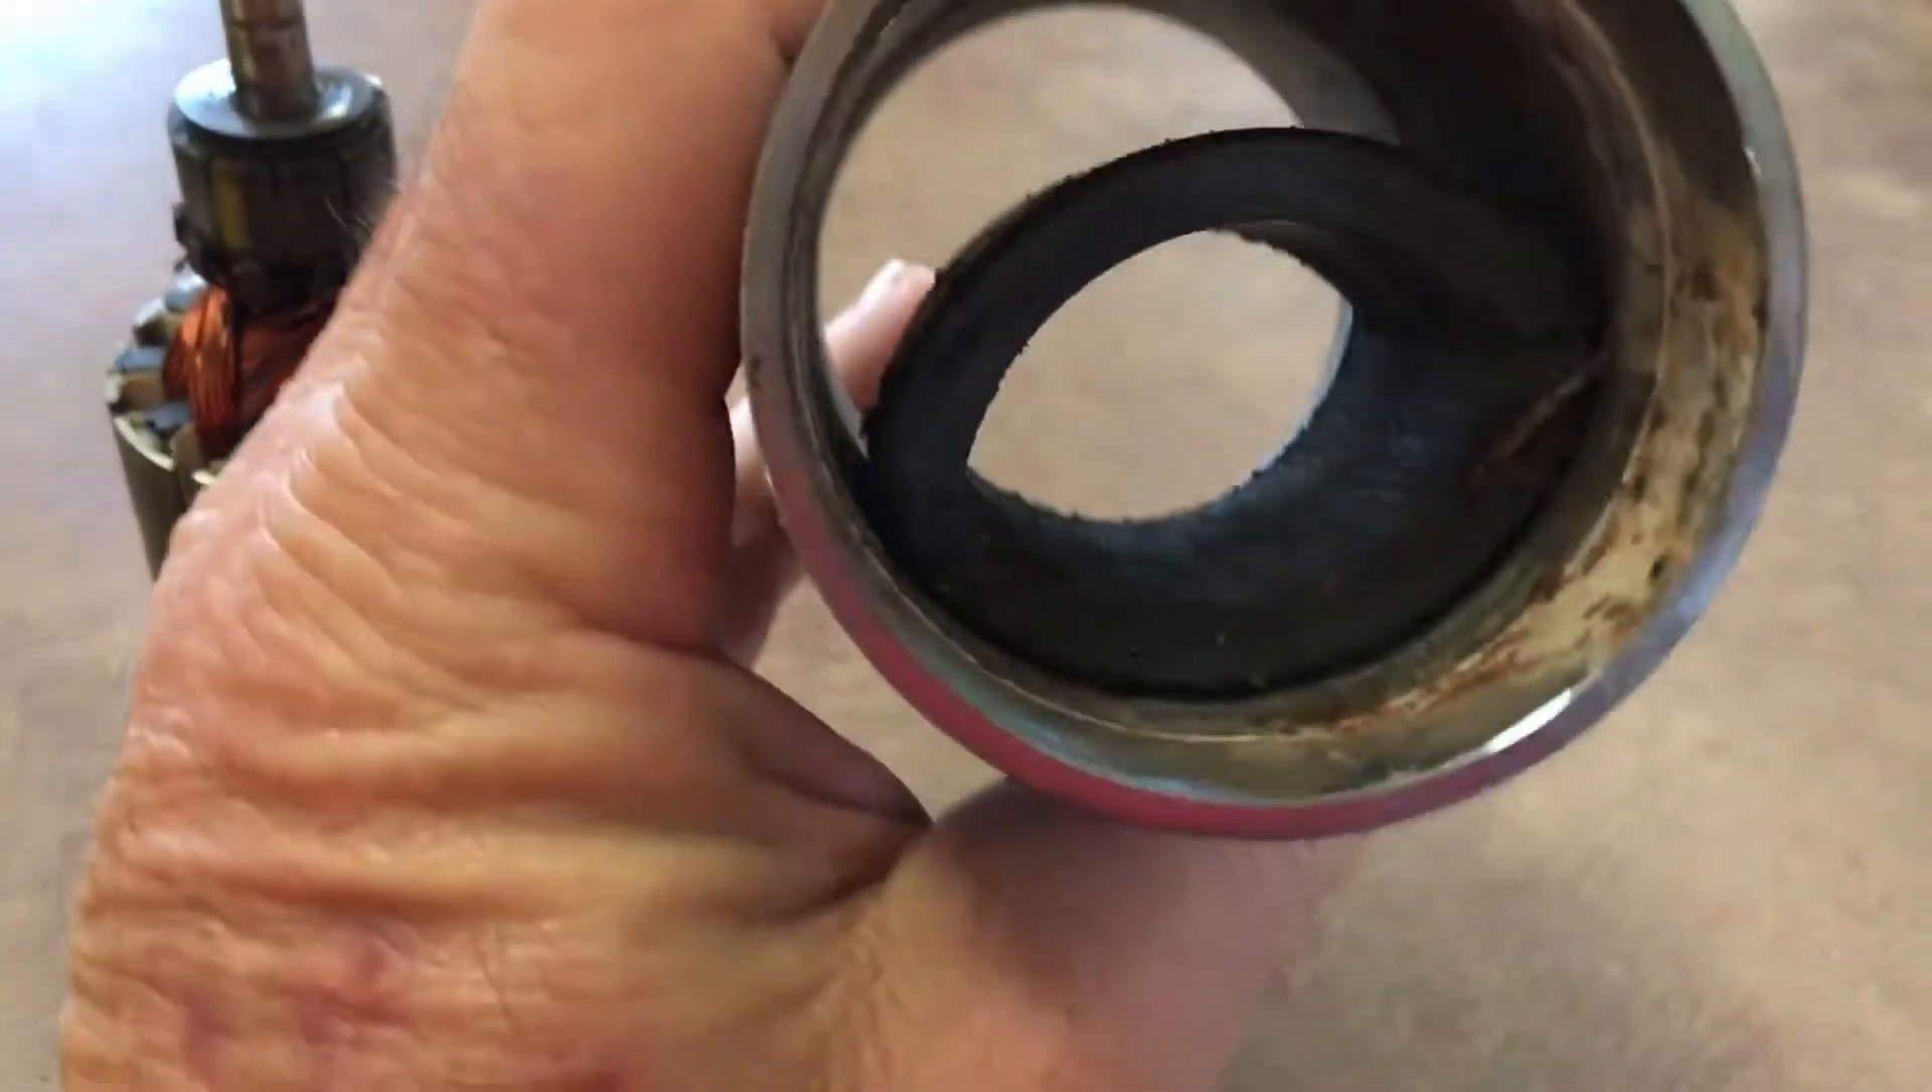In trying to clean this up I ended up knocking the other magnet loose.